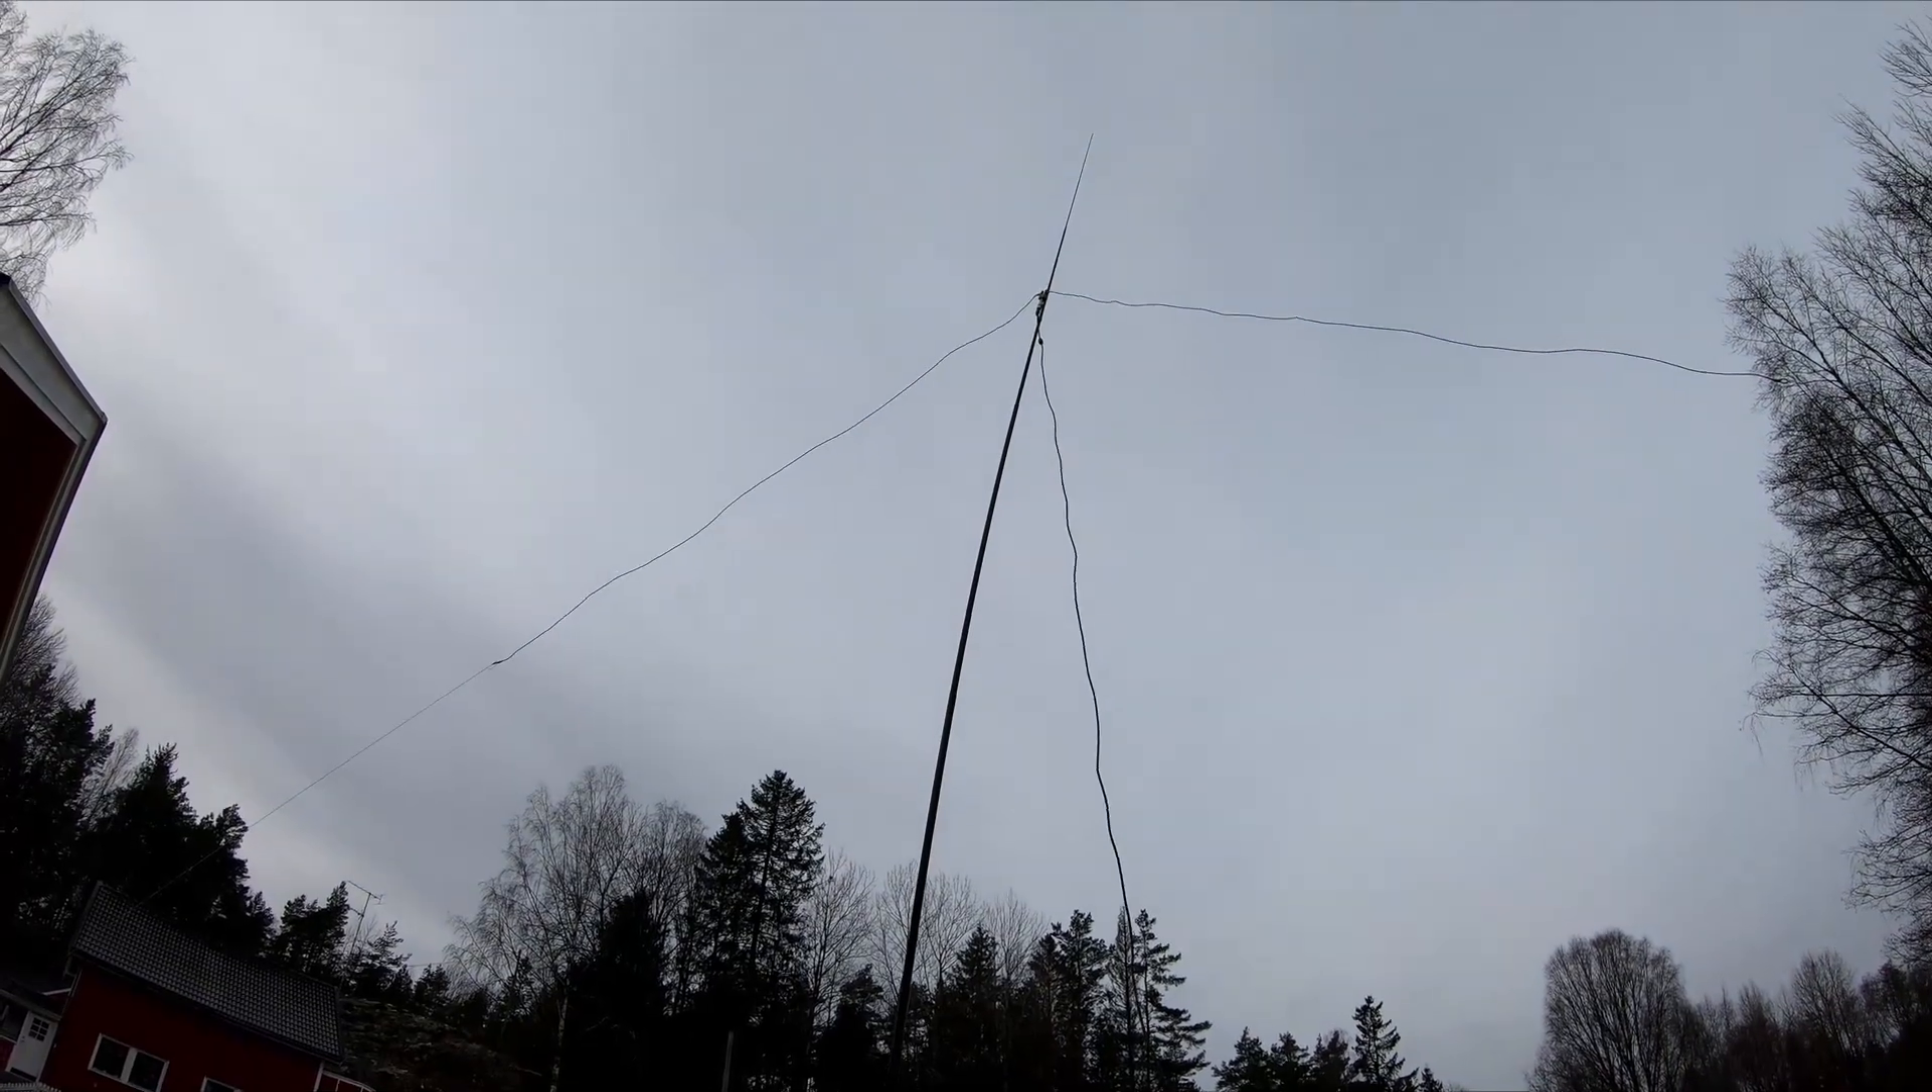The 10 meter antenna is now up in the air and tied off.